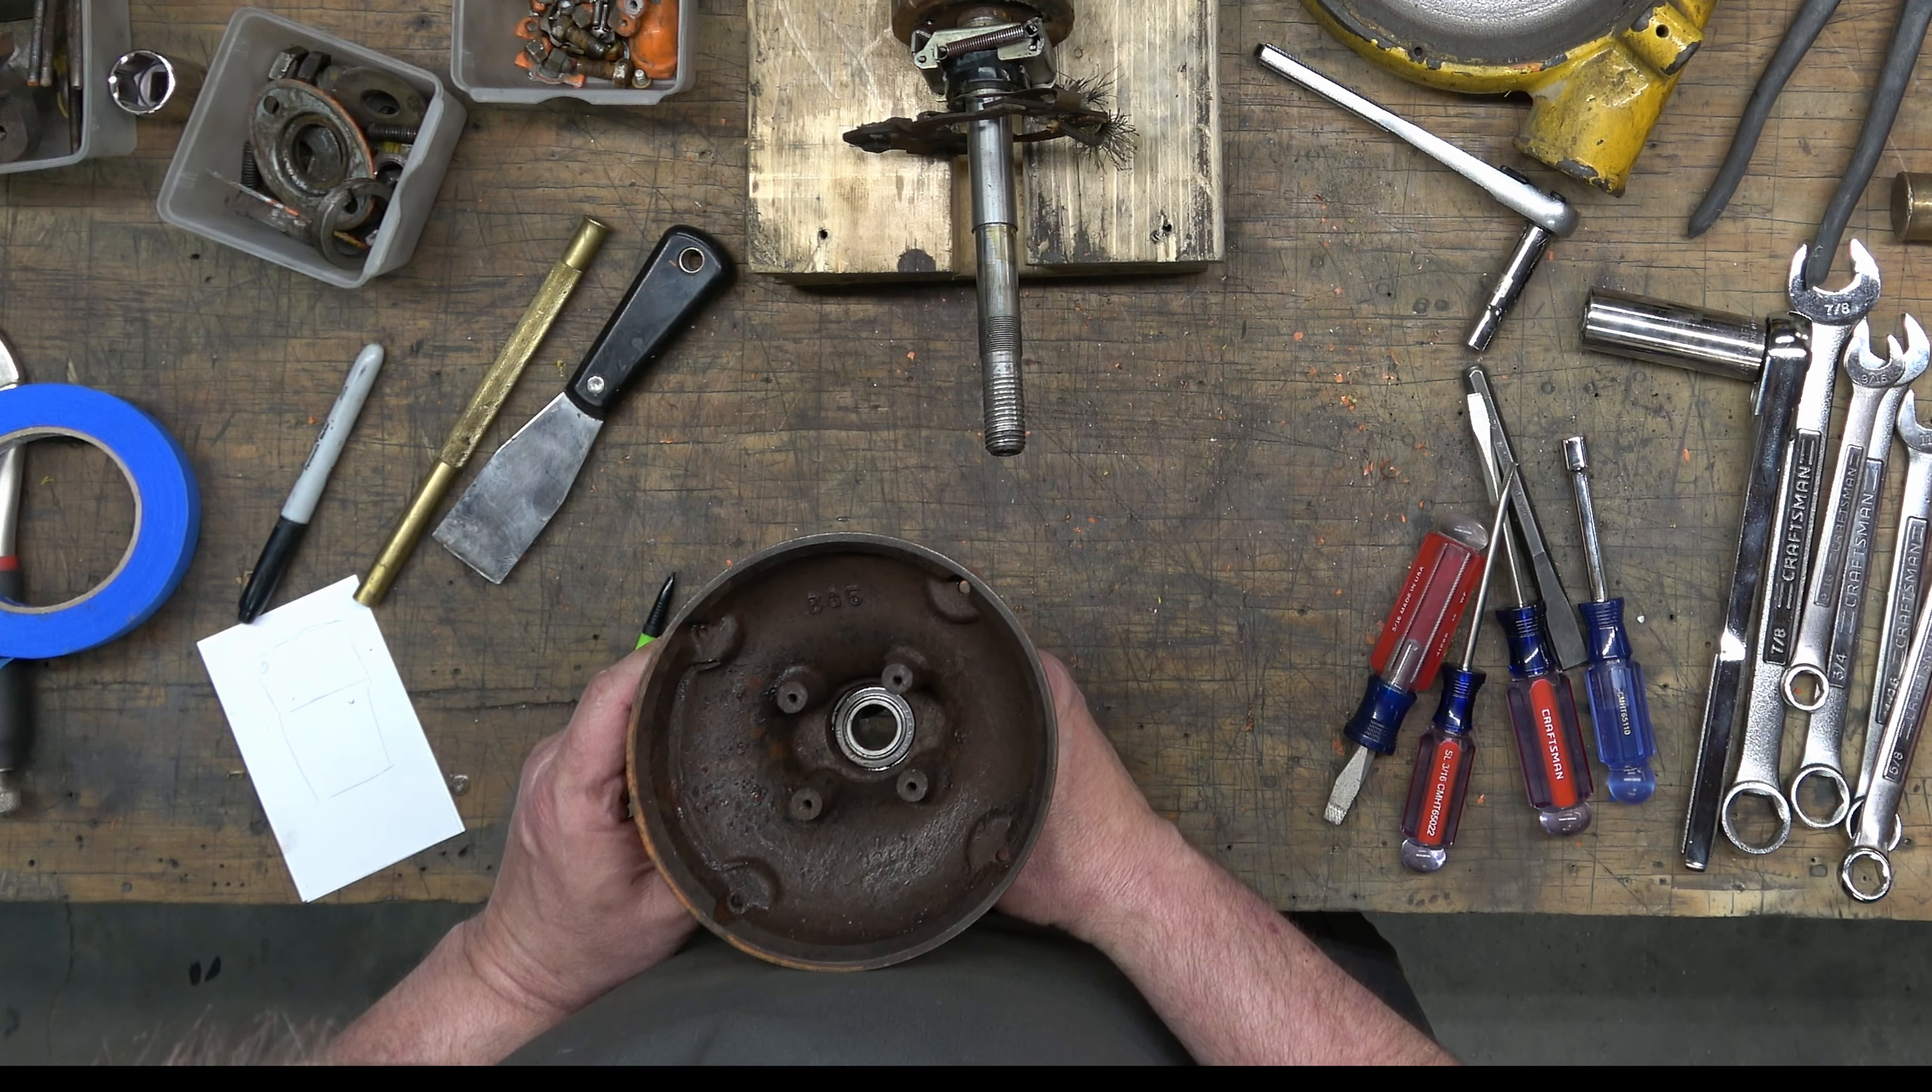You can see the bearing sitting in there.